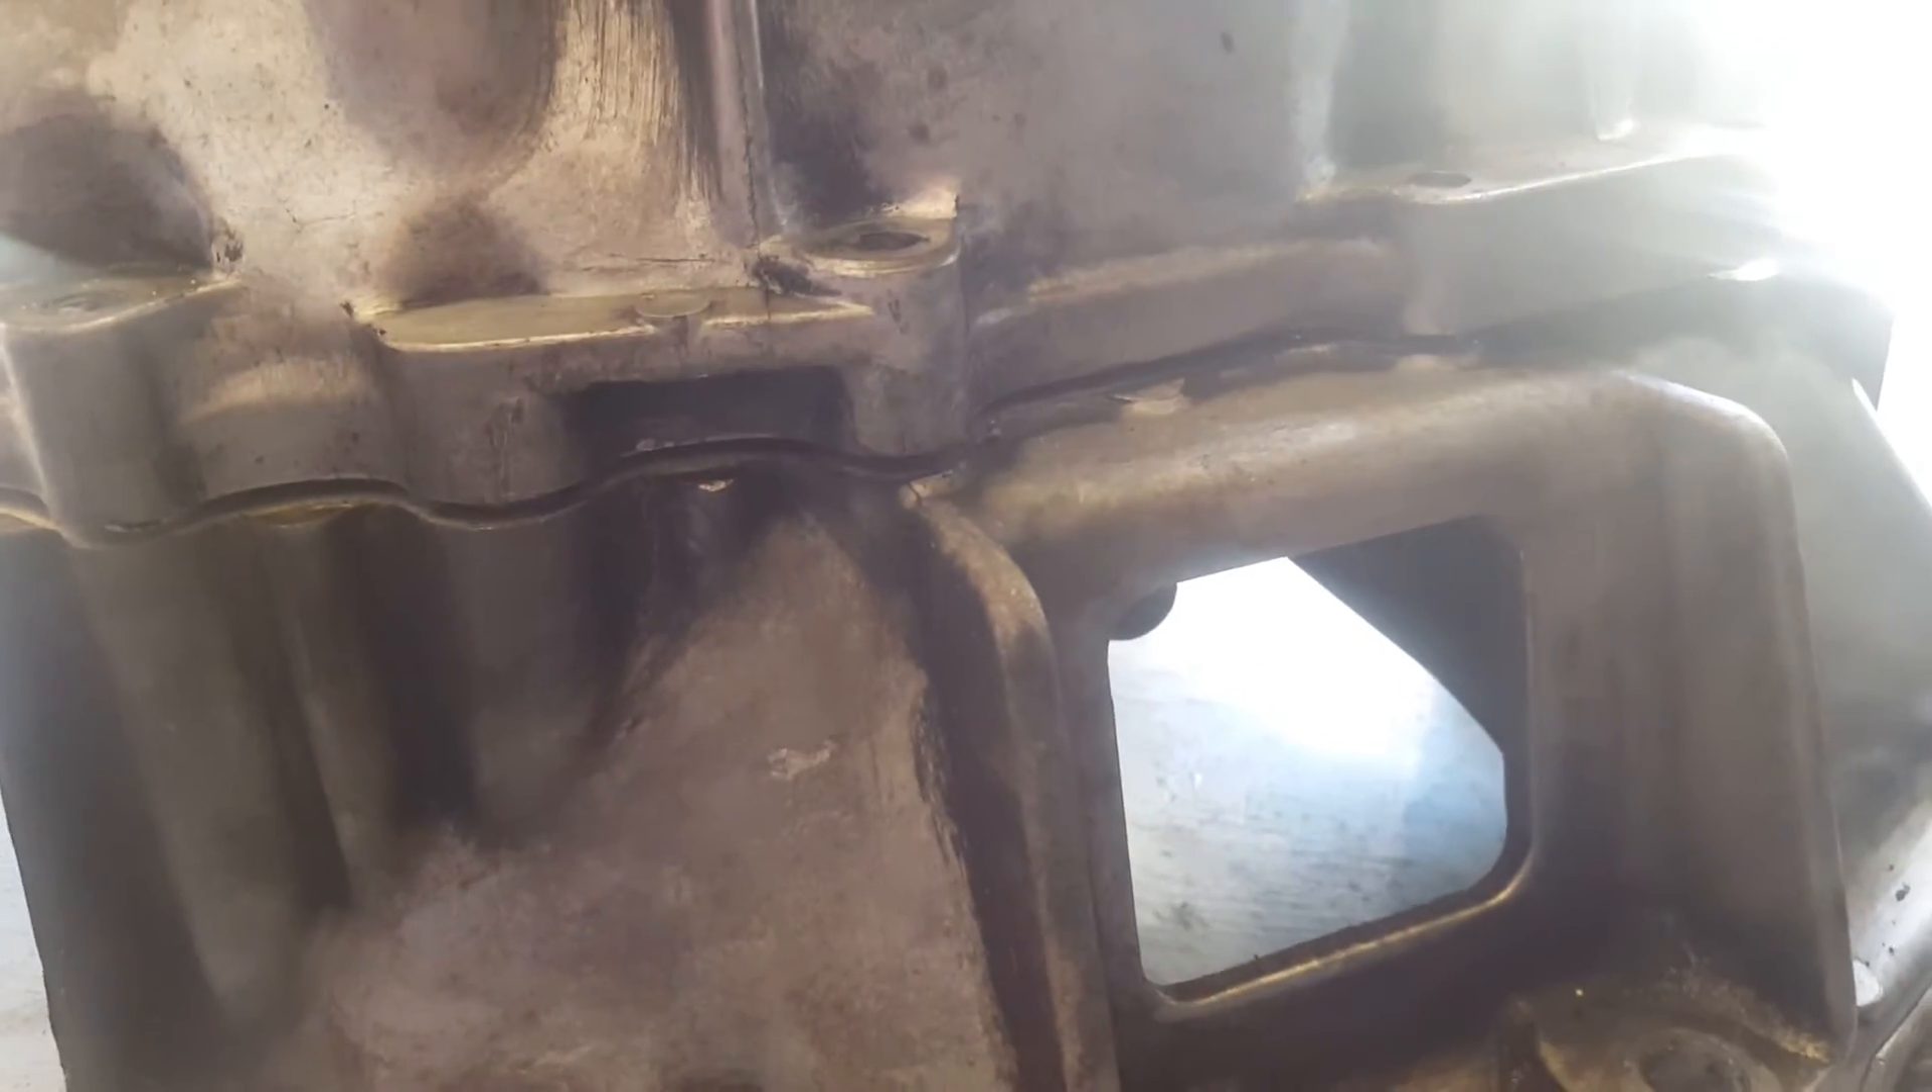You can see the transmission is already starting to separate.